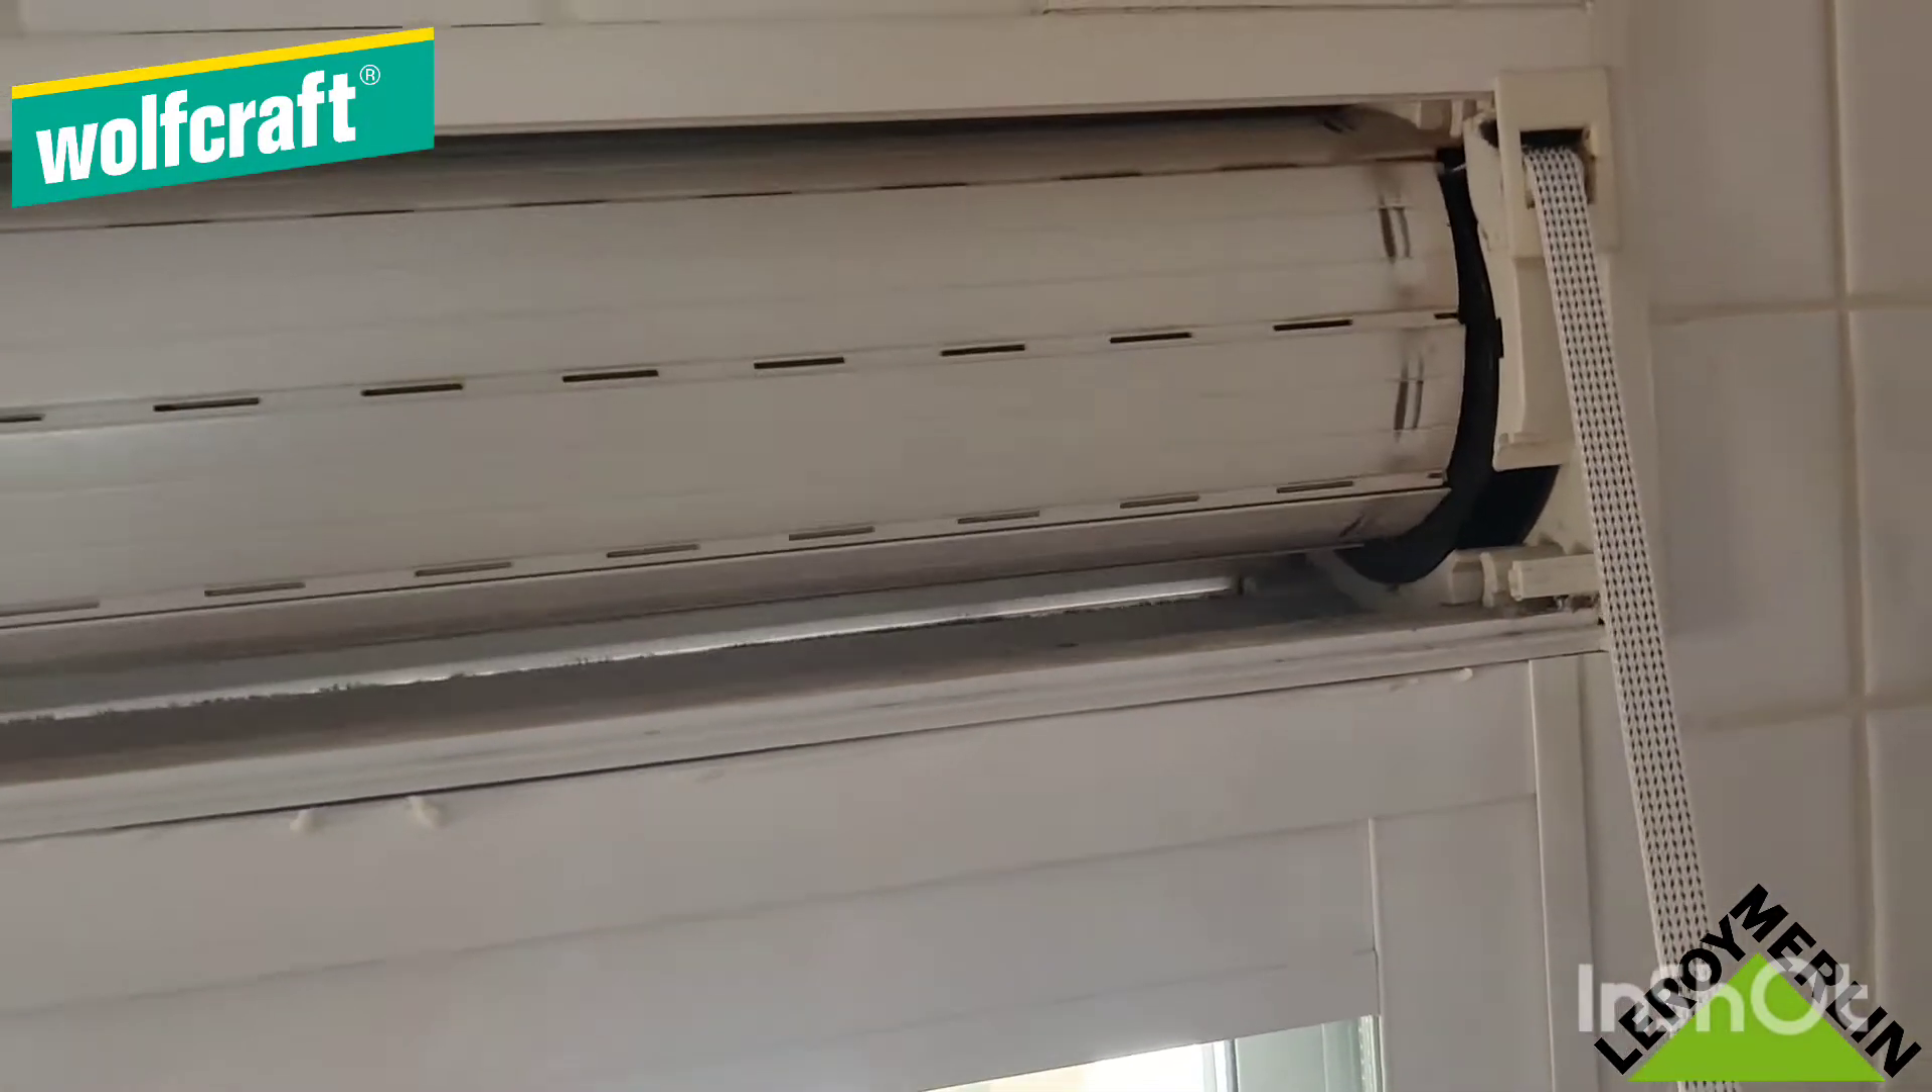Ya tenemos la cinta cambiada sin ningún problema luego solamente nos quedaría poner la tapa.